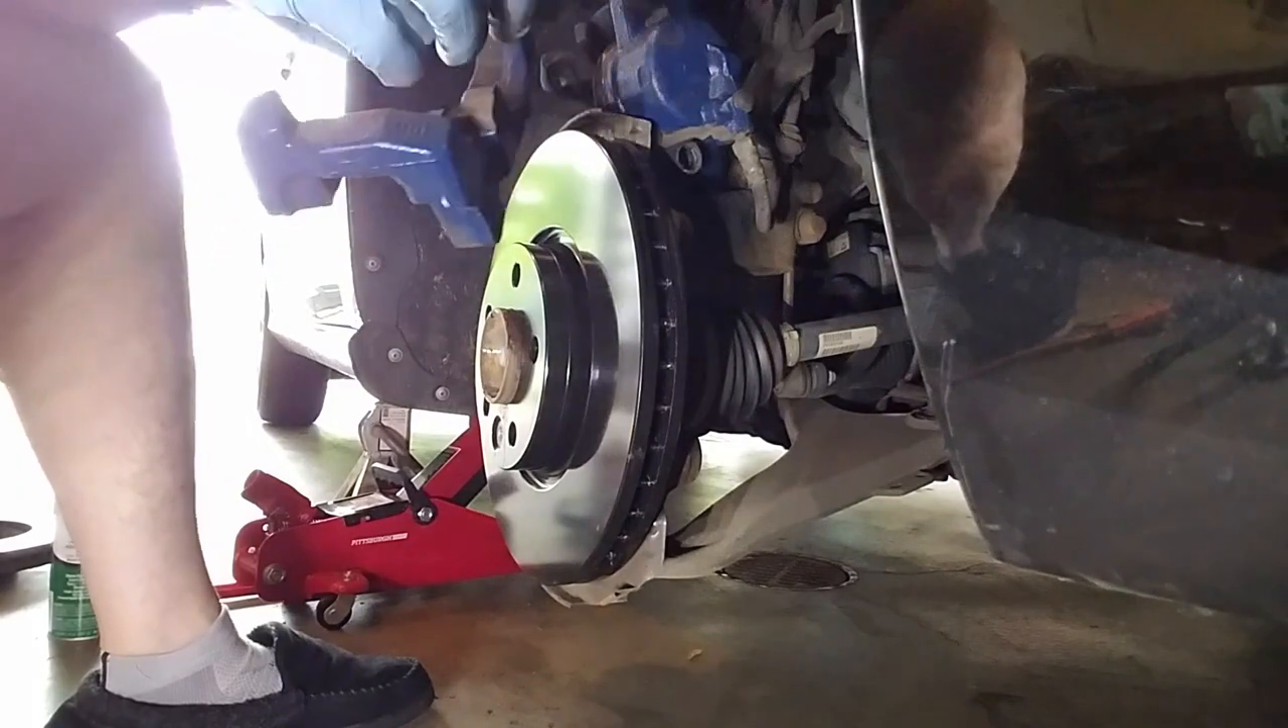Now our new rotor is on there, and it looks good, doesn't it?